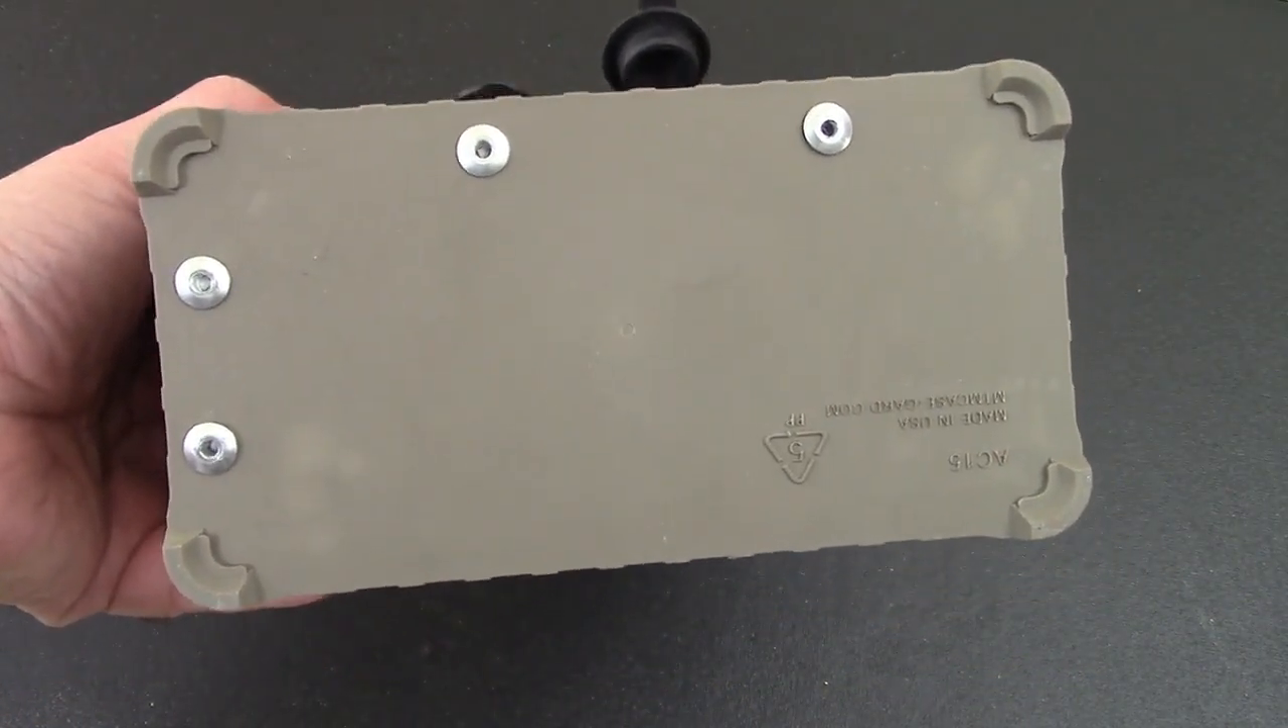Okay so here's our pop rivets for our battery rails those are already in there they're looking good right there as you can see.